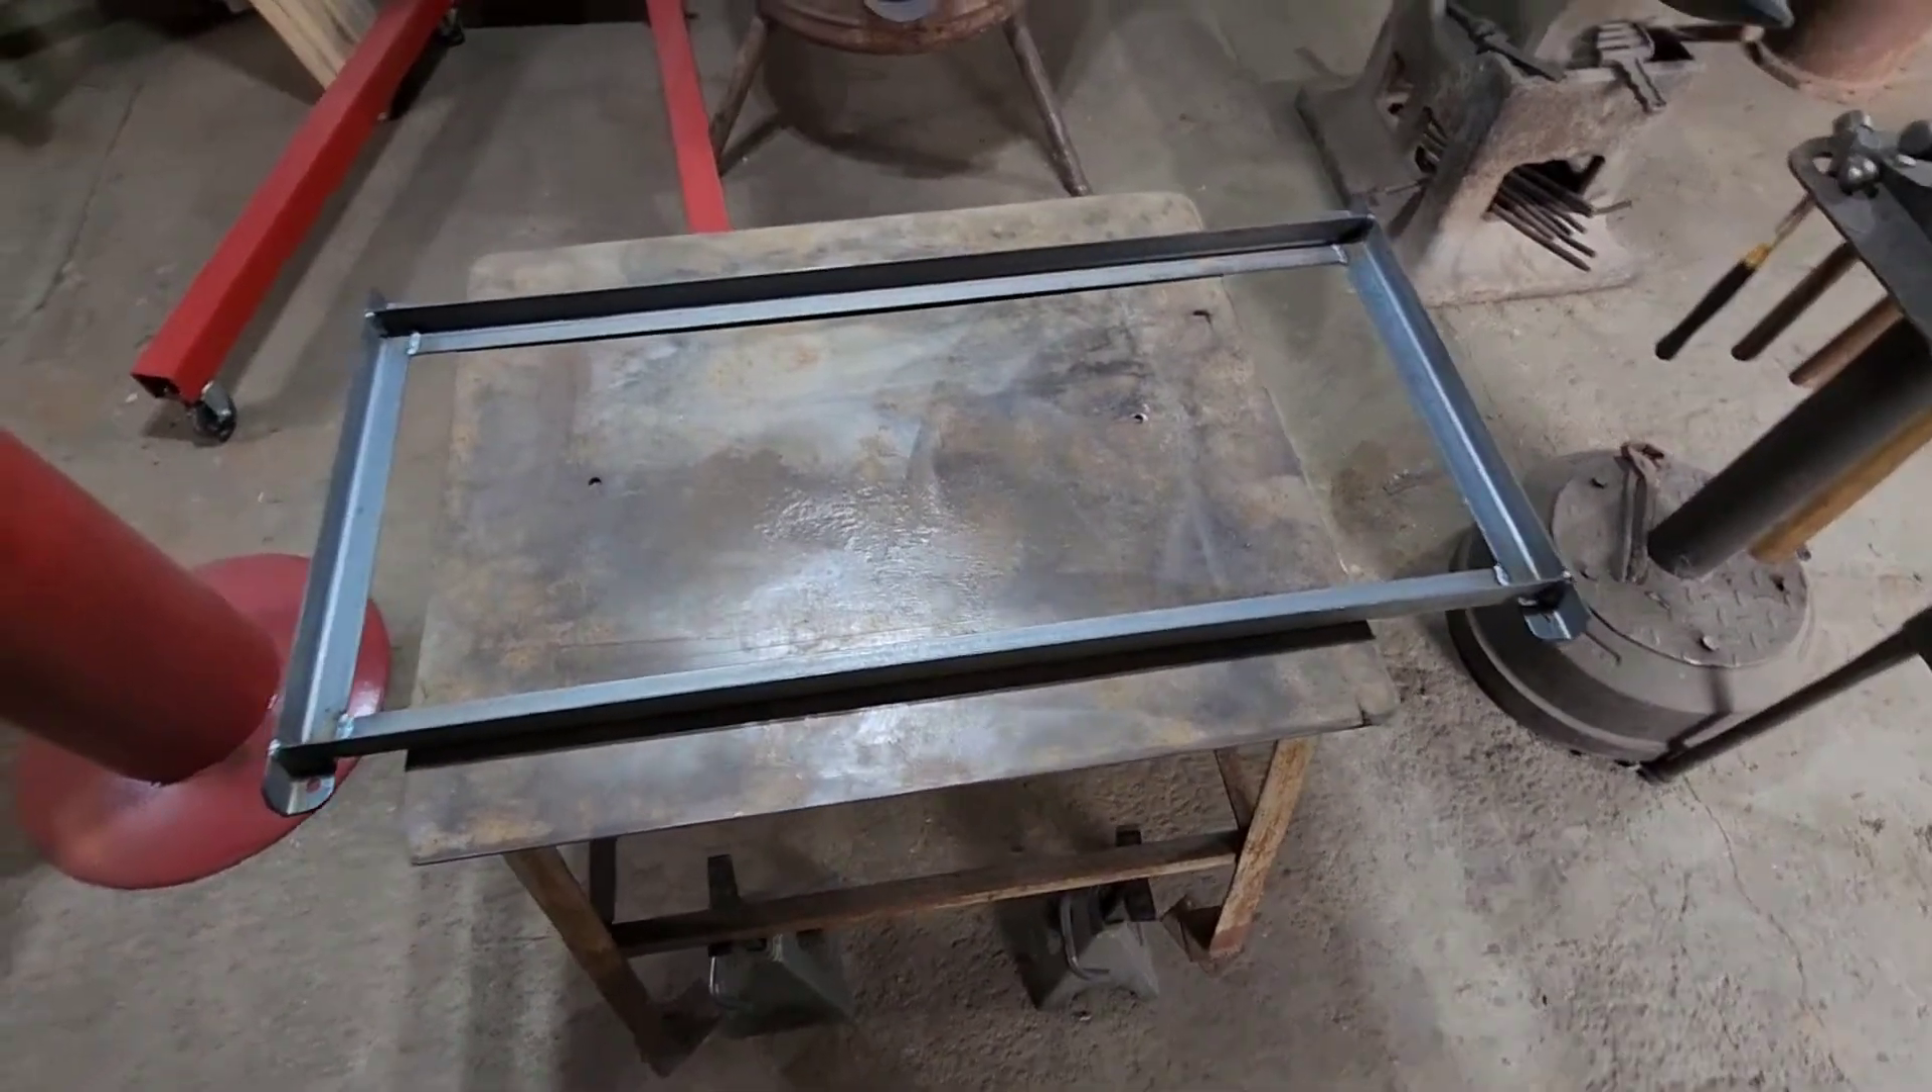Now, we're ready to put the wheels on this thing and then we'll be done.